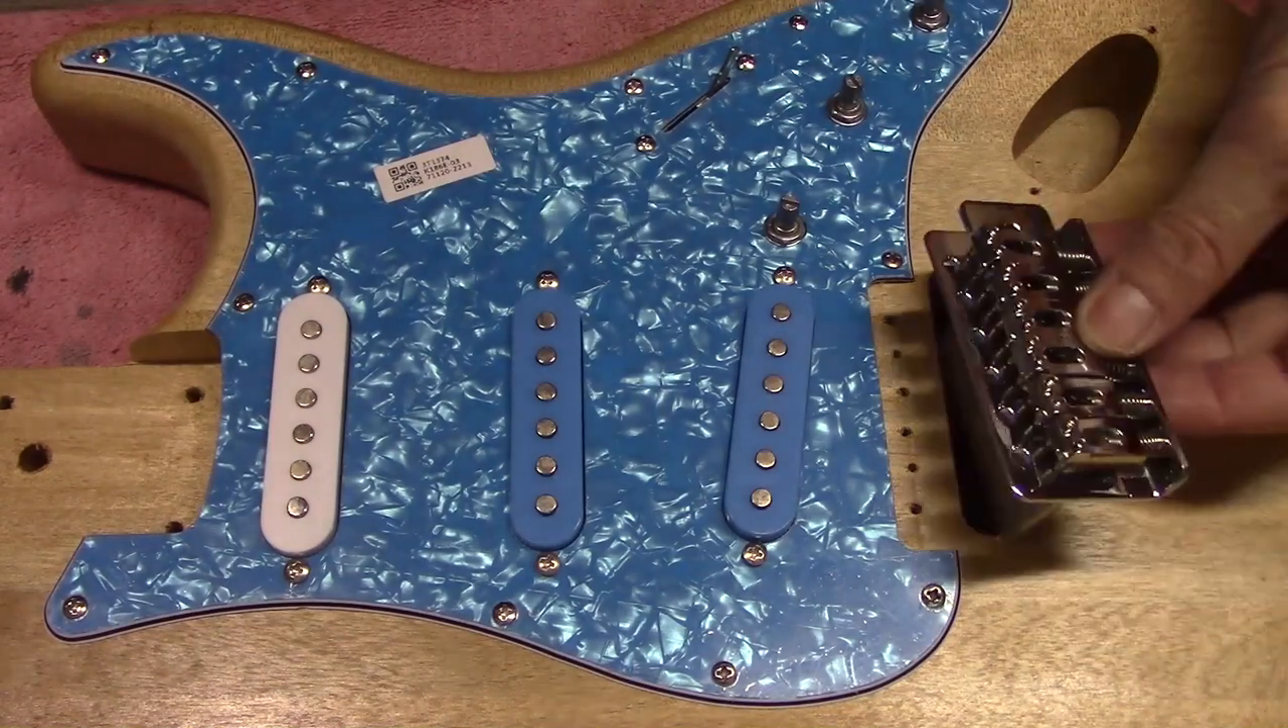There's our scratch plate in place and thankfully all the holes lined up for the screws to hold it in.